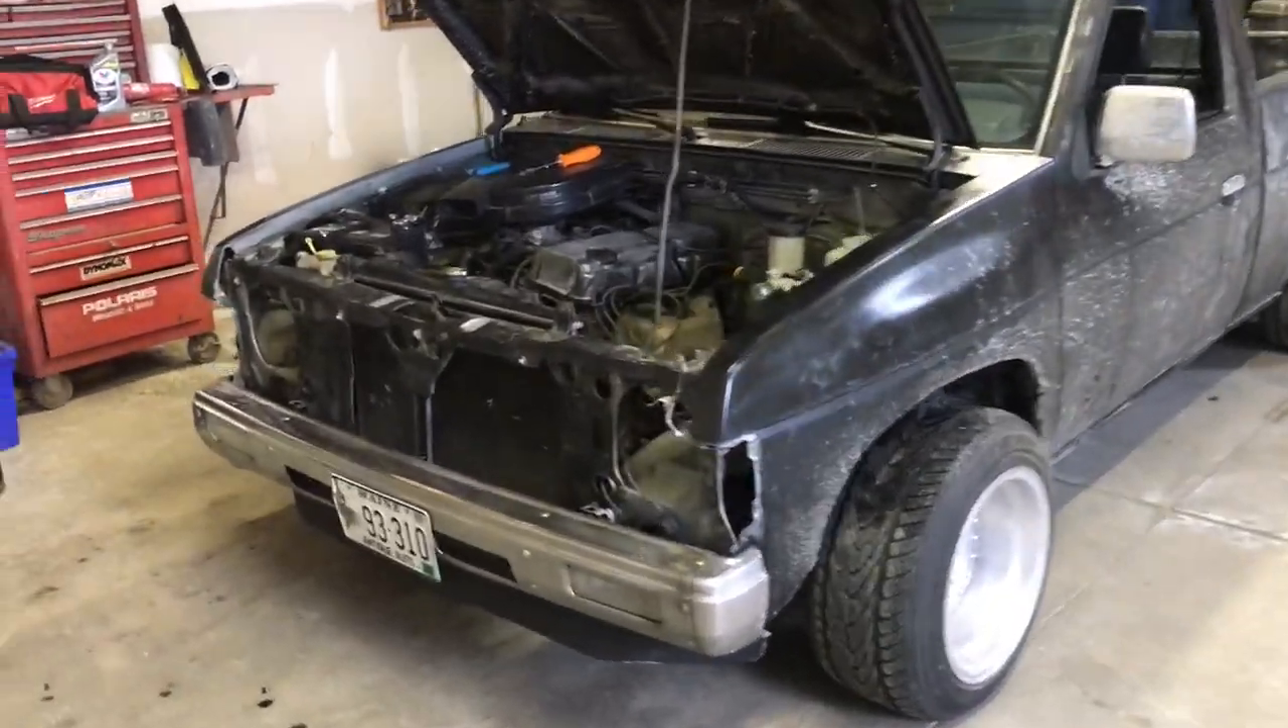So right now, we have the old grille, the headlights, and the marker lights off.